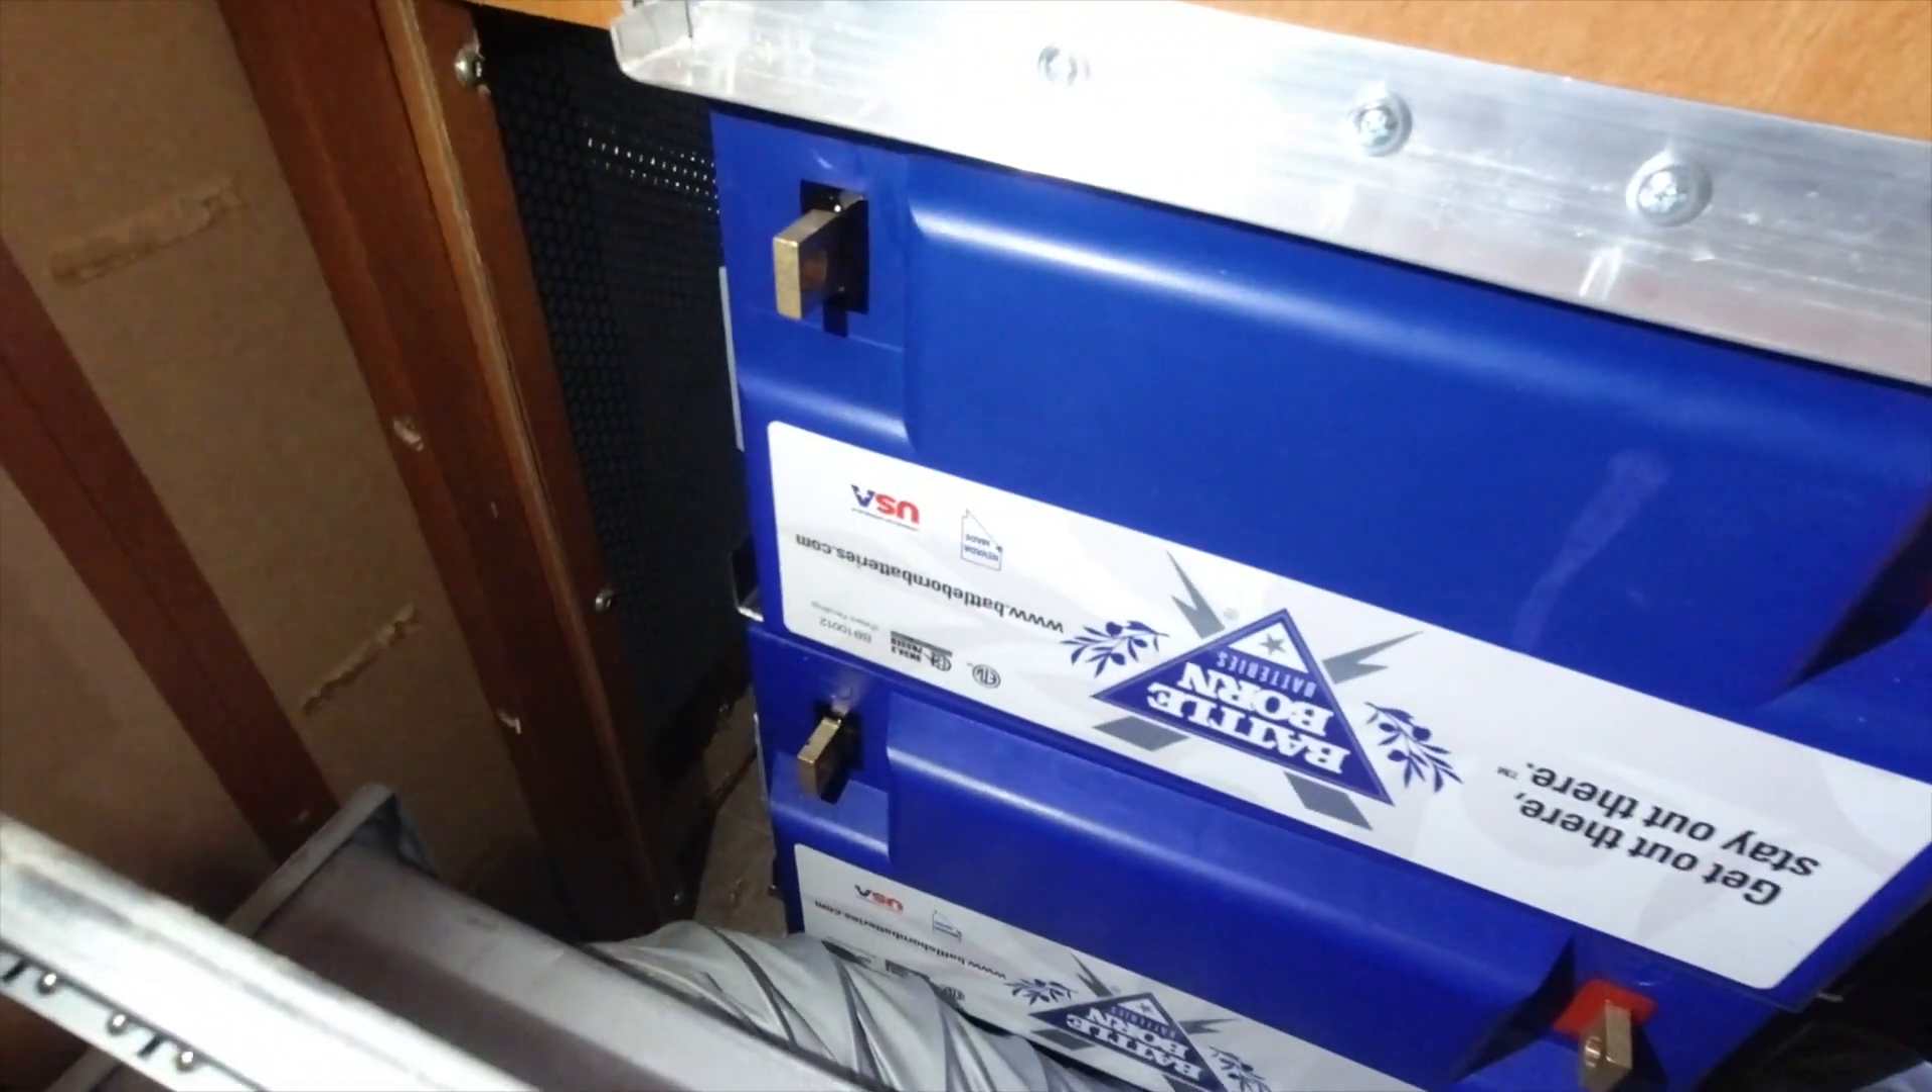We got two batteries in there.